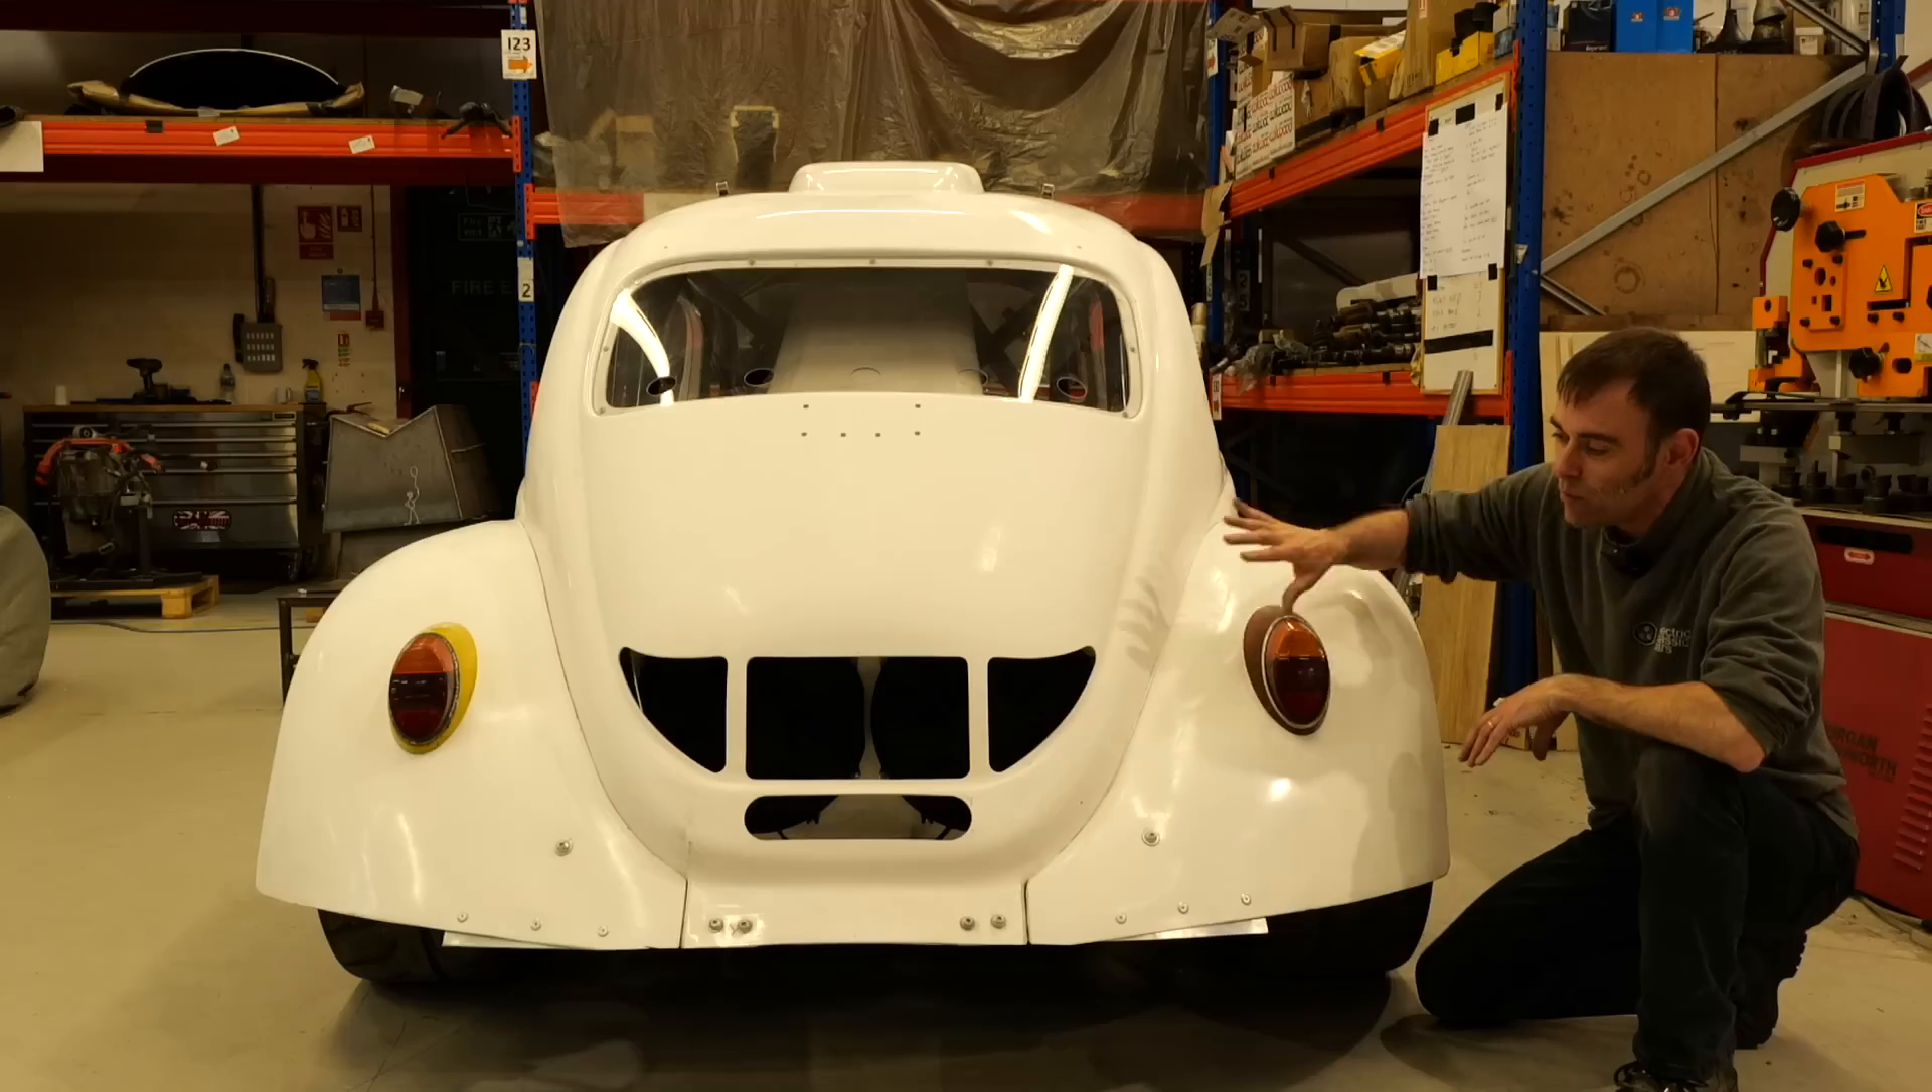So we put the rear lights on today.